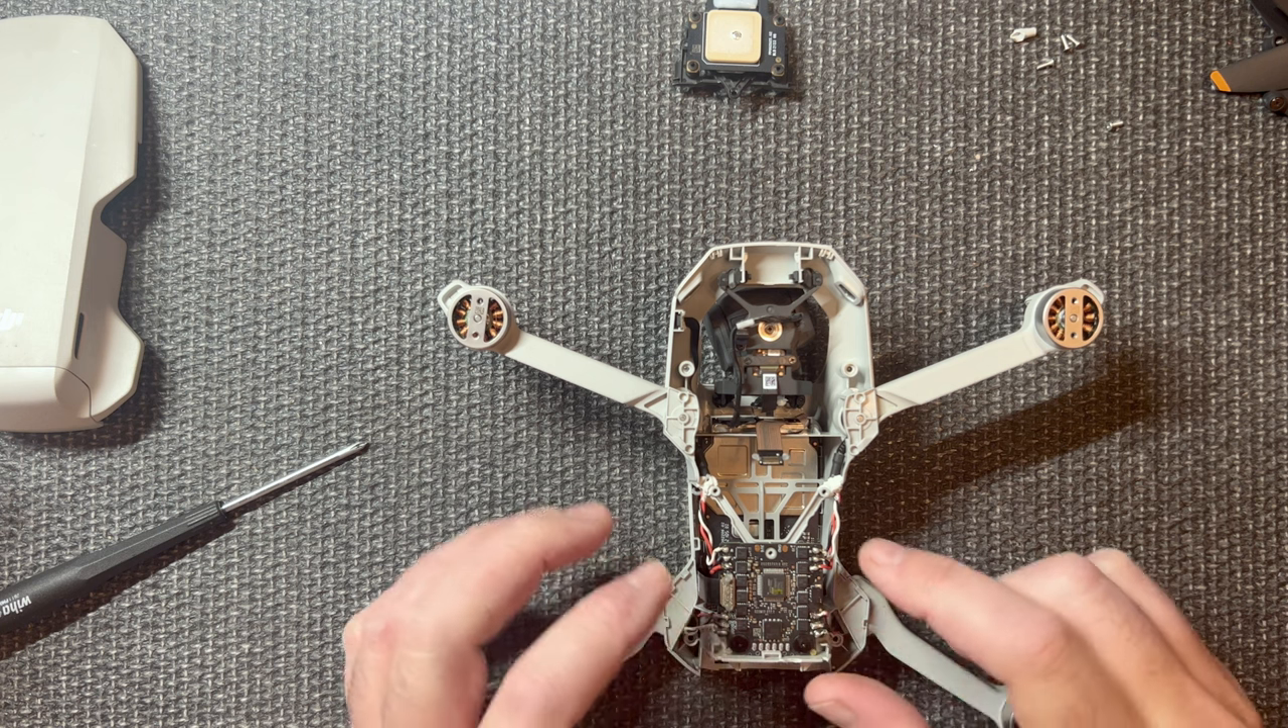This board here, not taking that off yet until we unsolder all these wires.